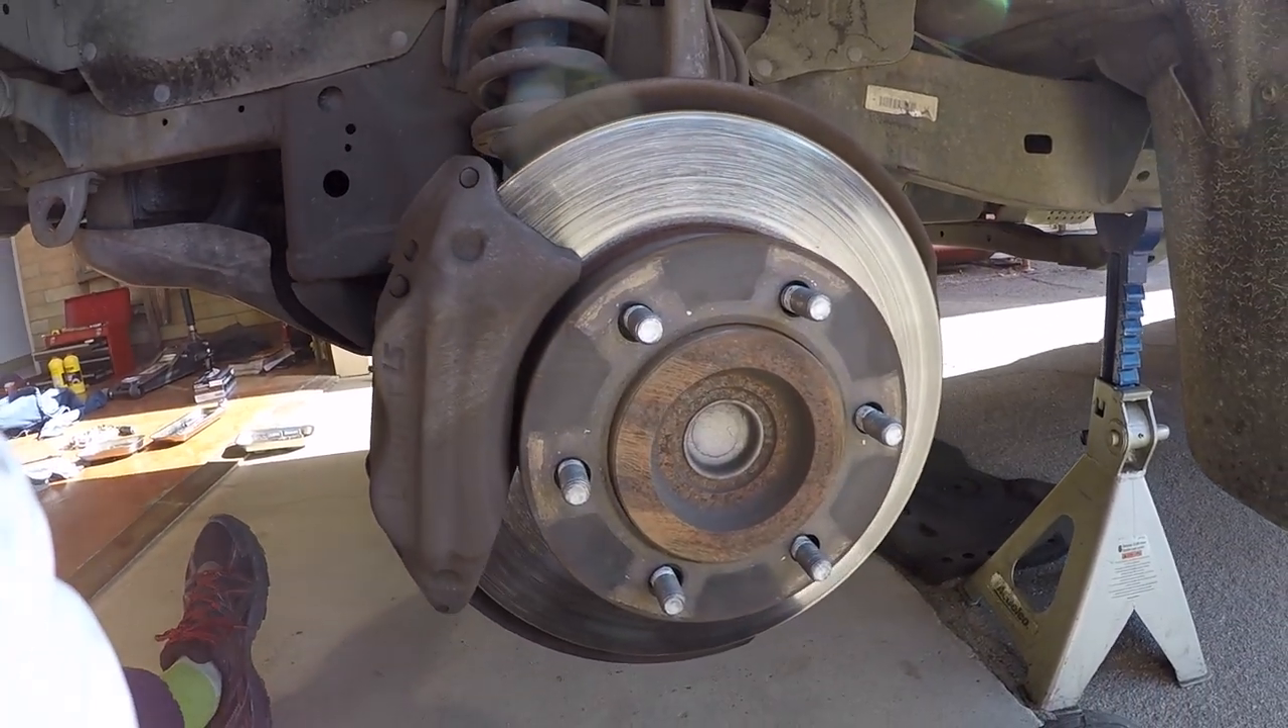Alright we have the wheels off and you can see now that the rotors exposed and you got your brake caliper.